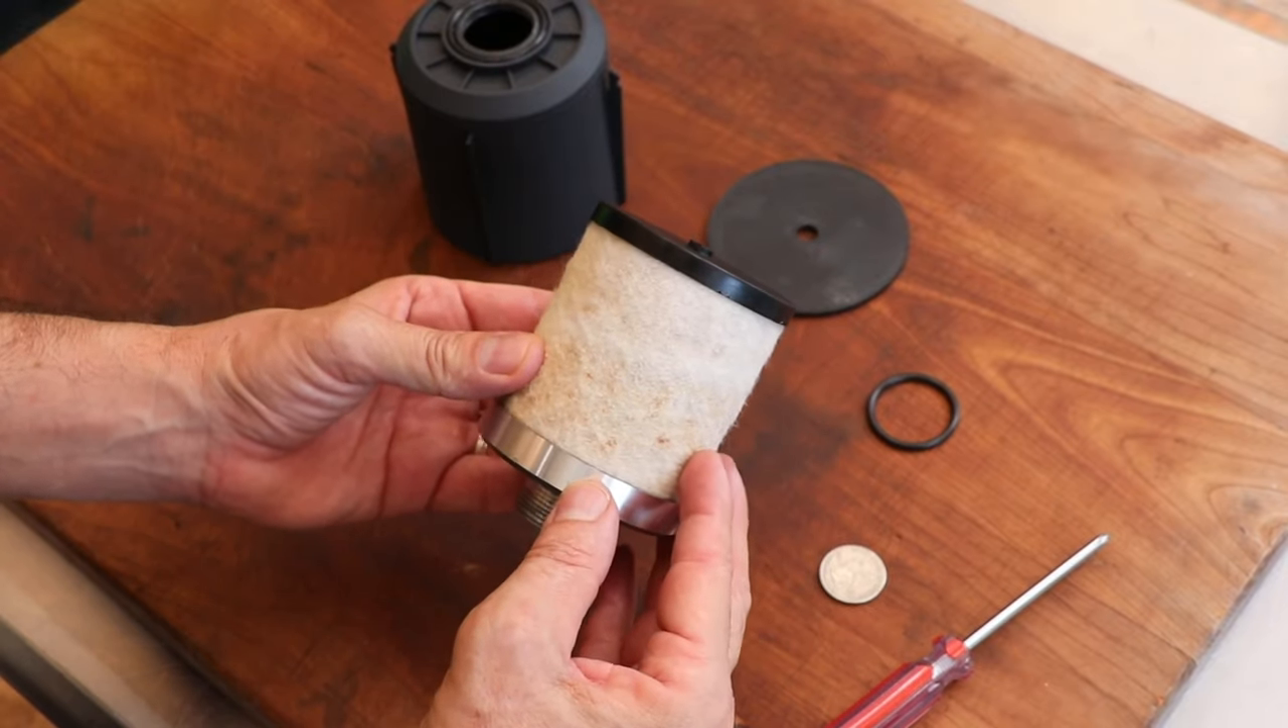We have successfully taken apart our demister.